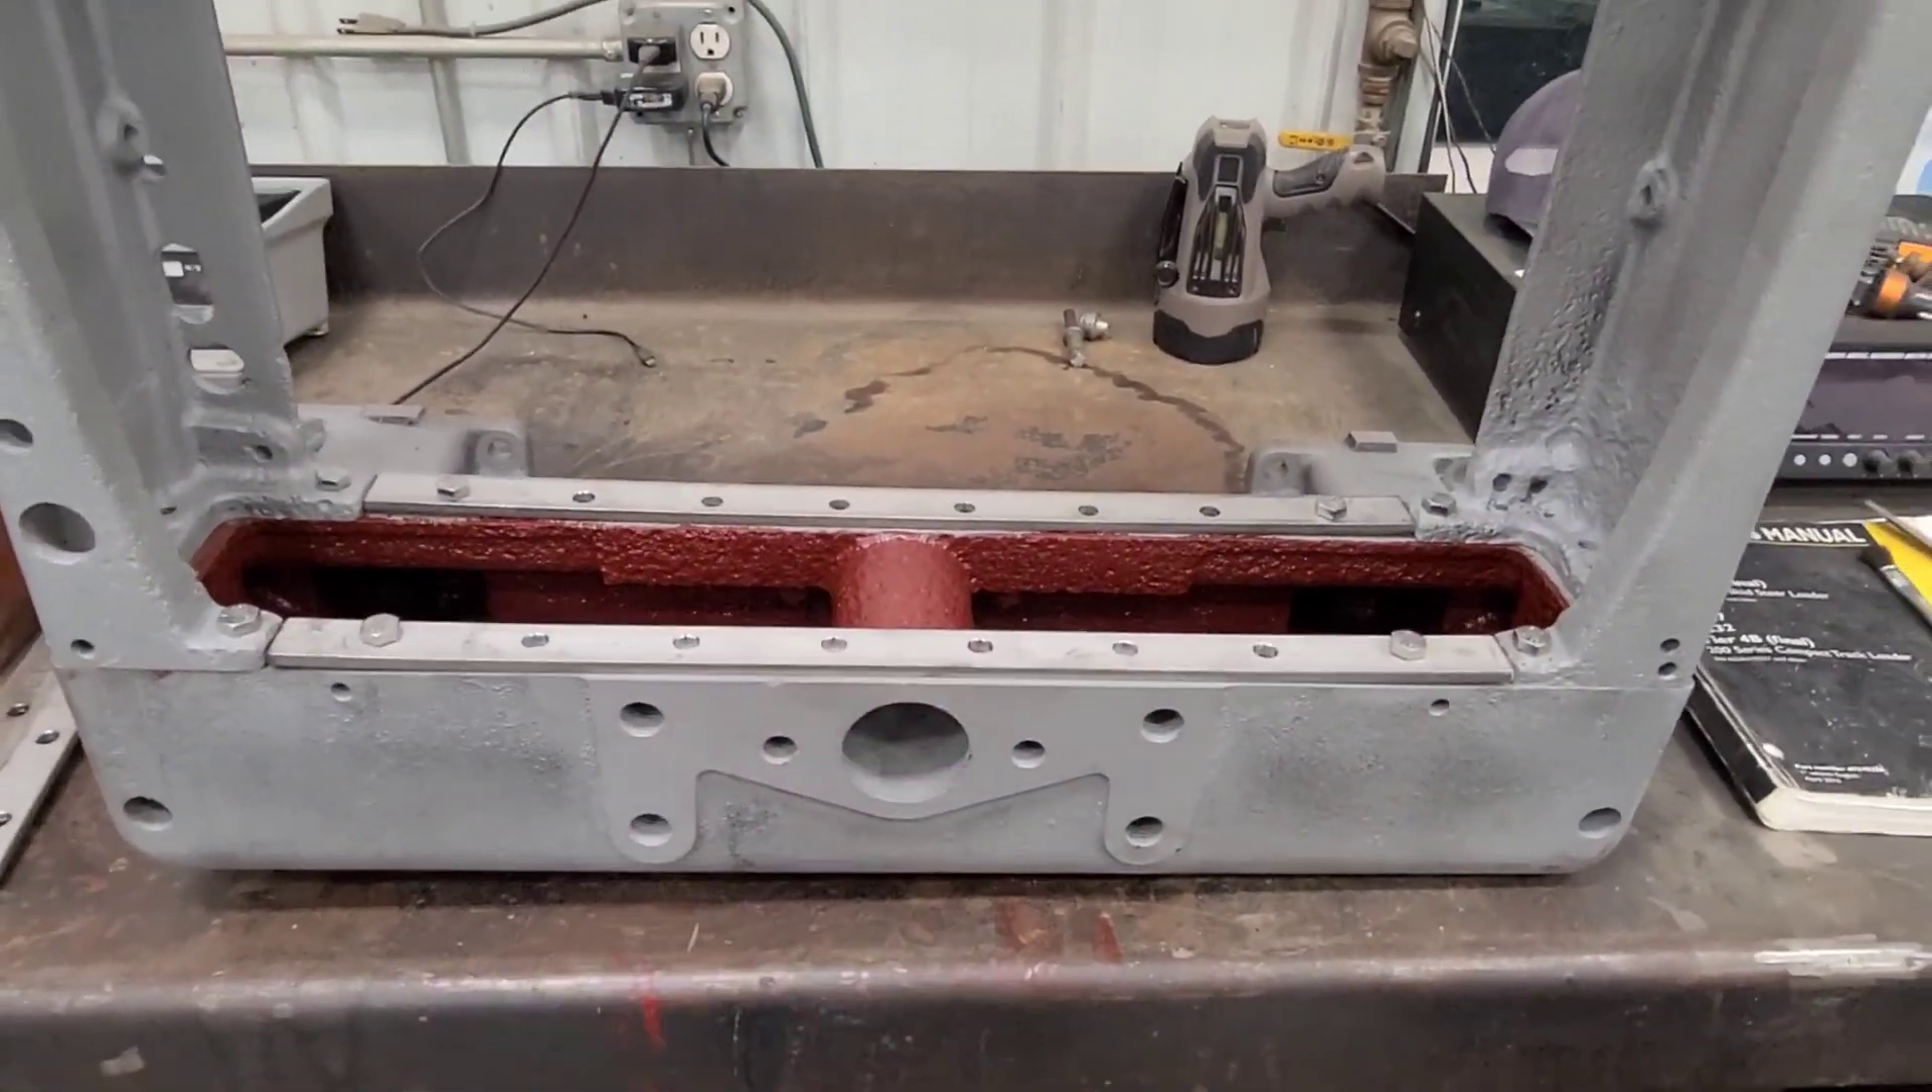I got the bottom strips fitting in there pretty well.